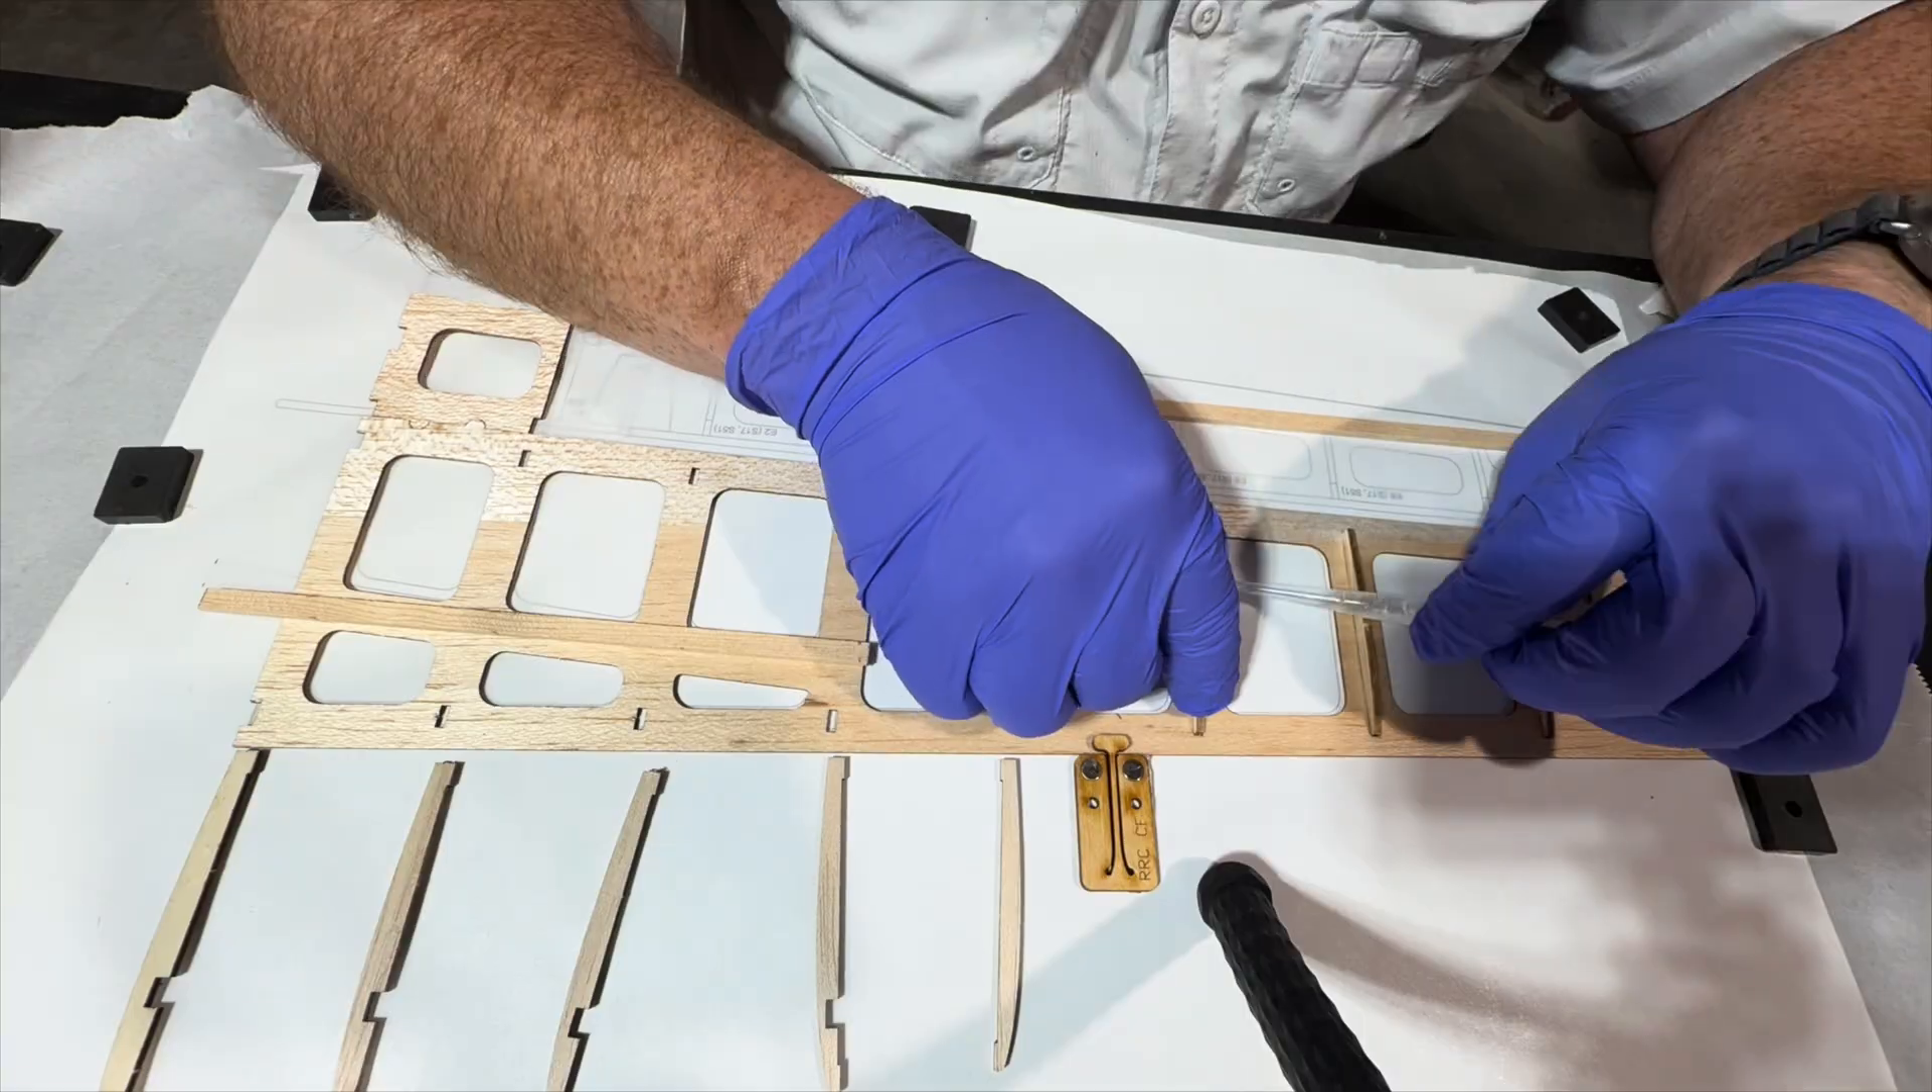So you can see here I went ahead and initially started building the horizontal stabilizer over top of the plans.